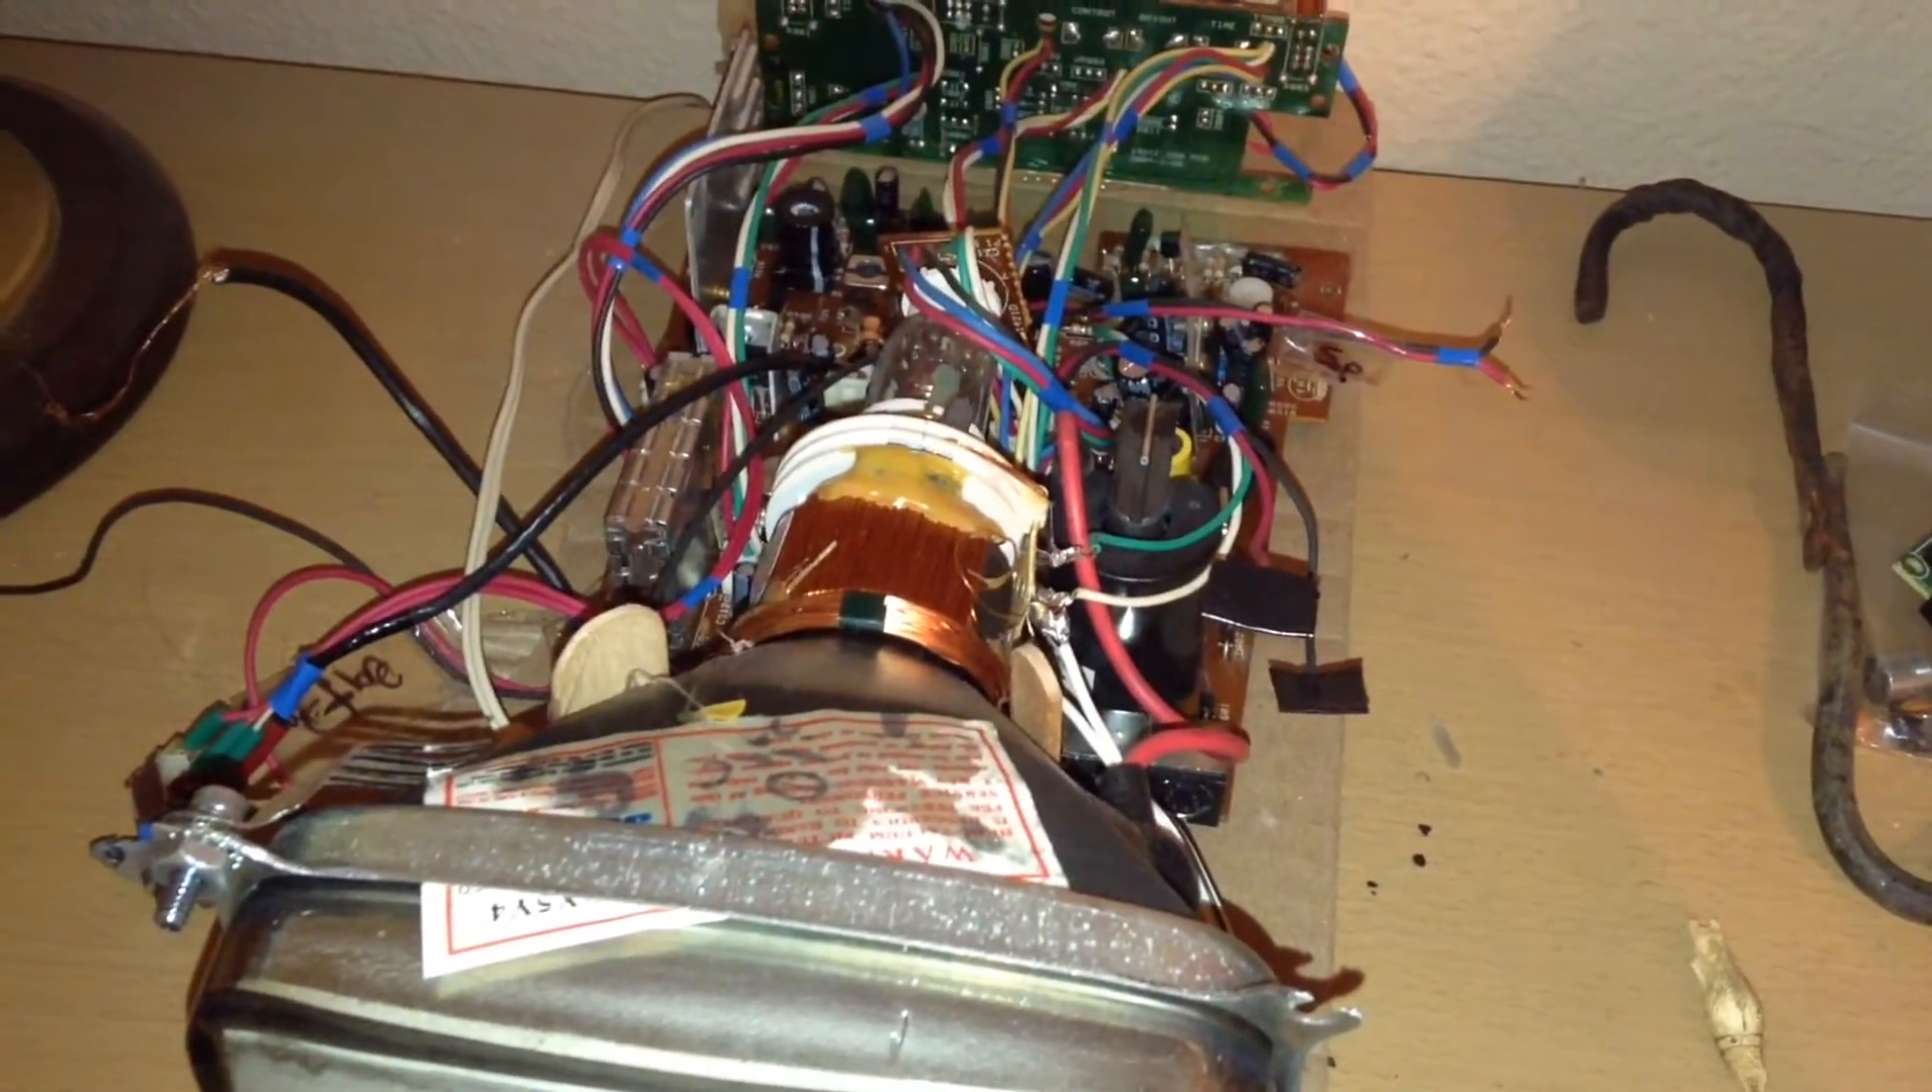So I took off the TV's plastic cover so I could see the electronics.